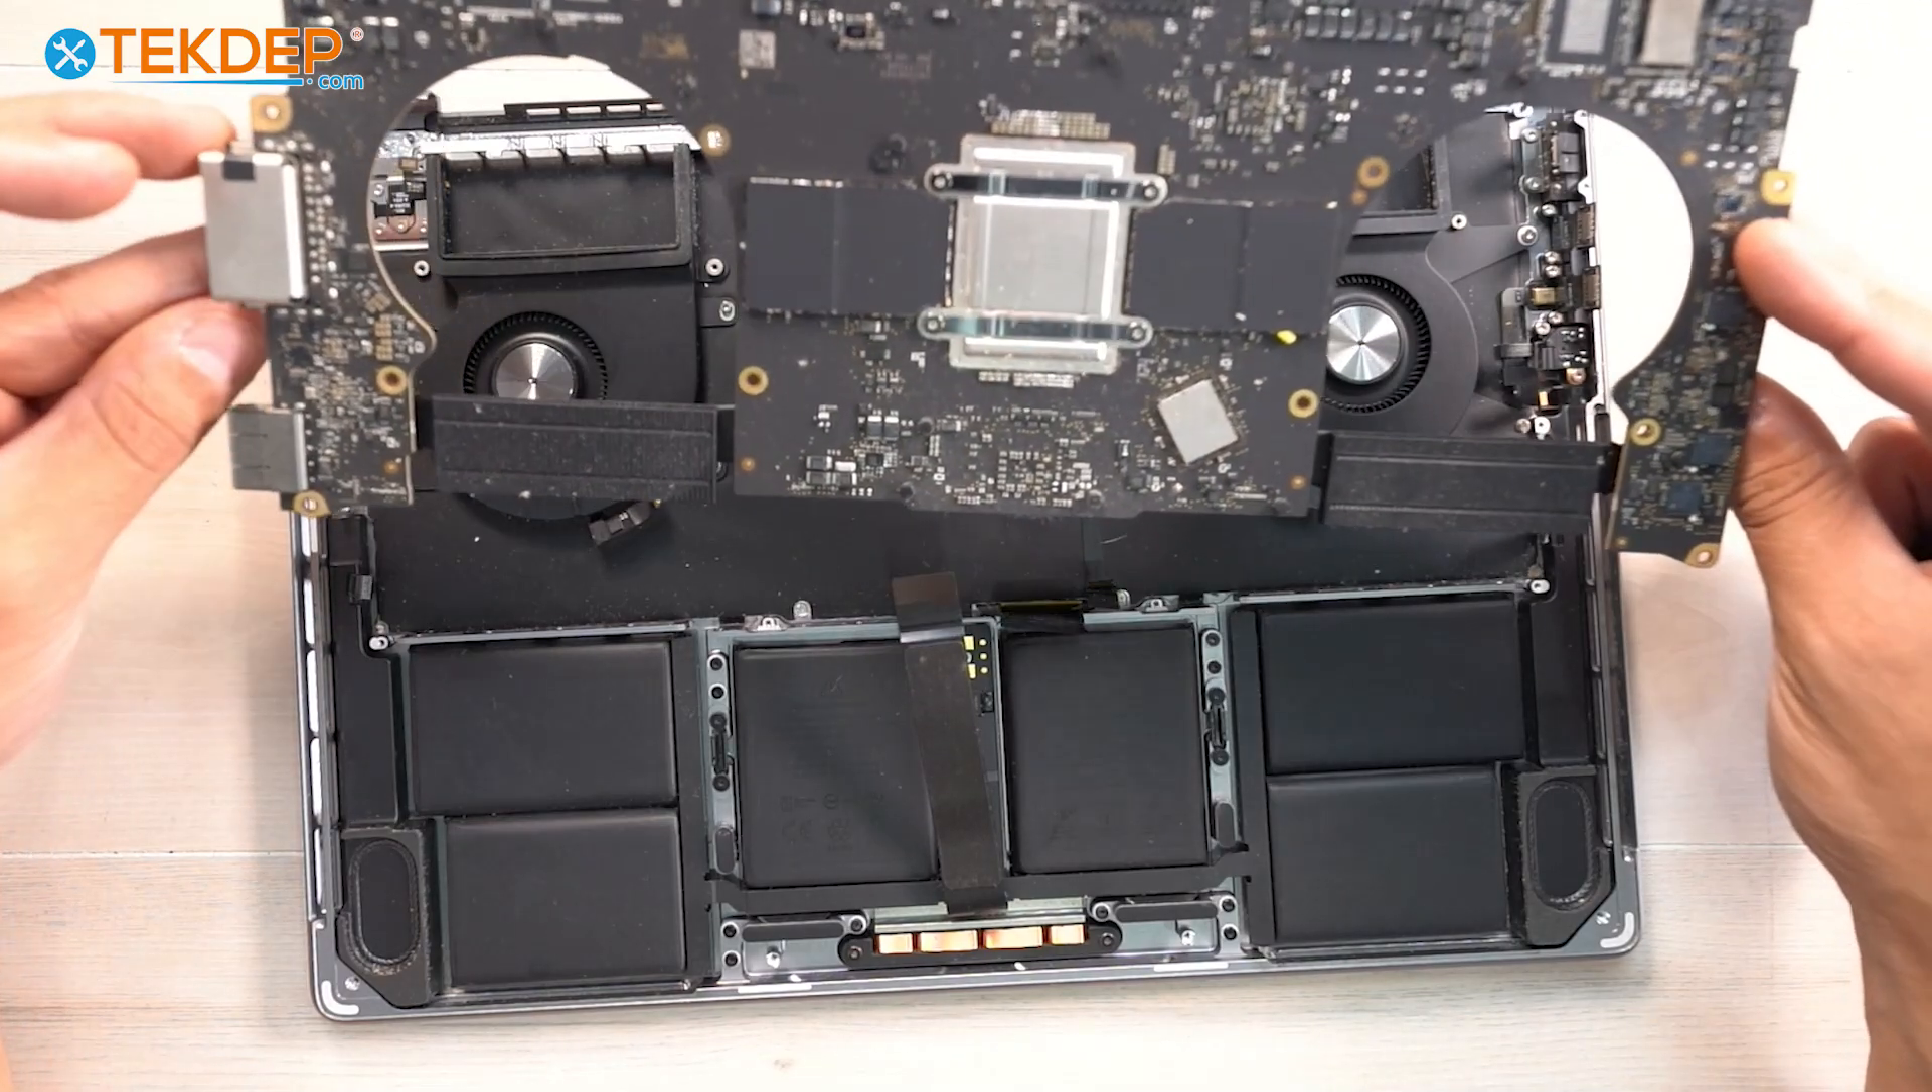All right and that's our board now removed.